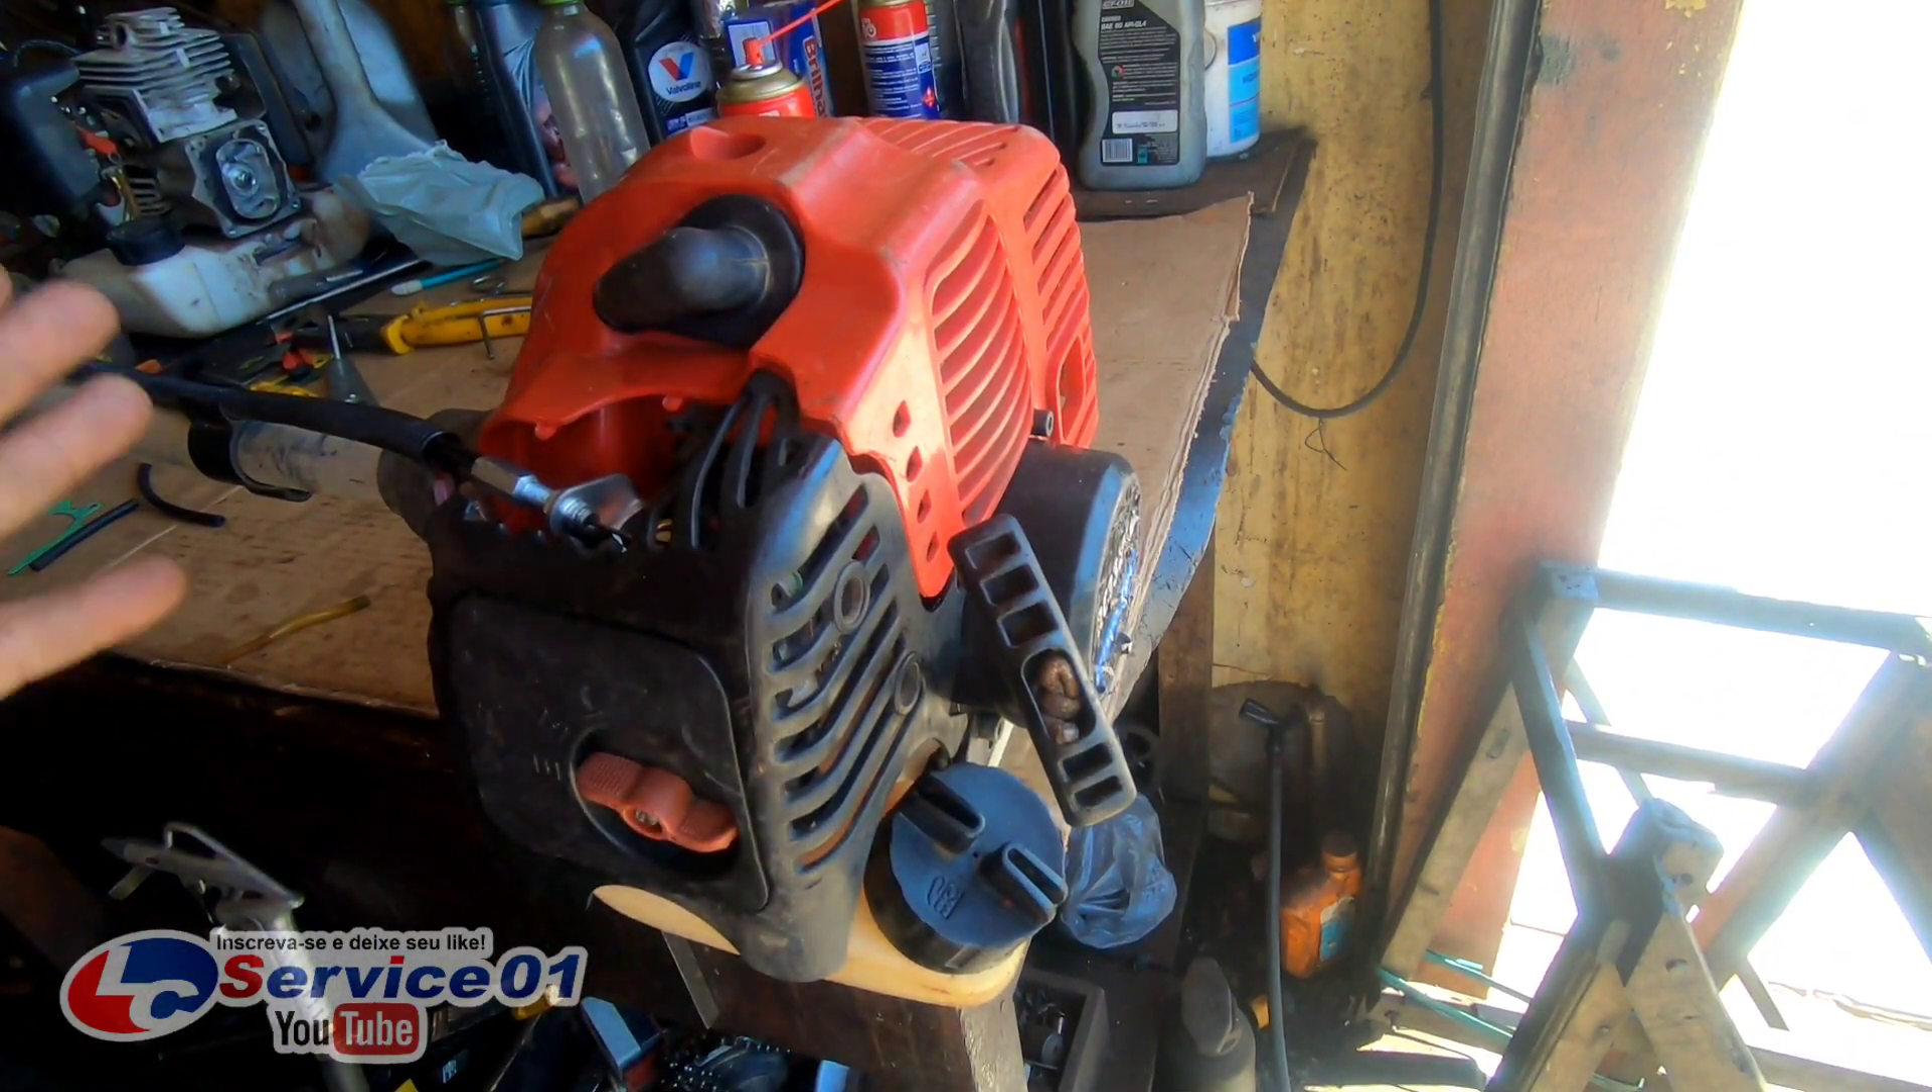Pronto, galera O motorzinho tá montado aqui.